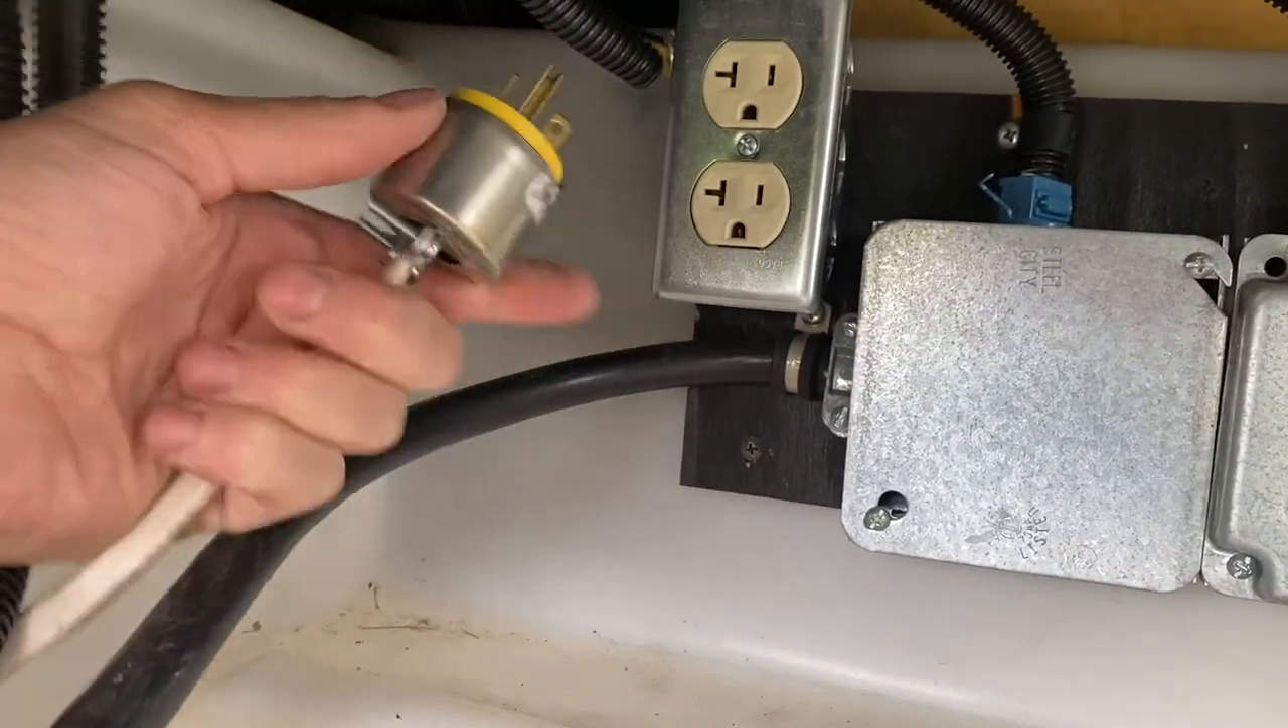There's the final product I've added this box right here with a 20 amp outlet on it.